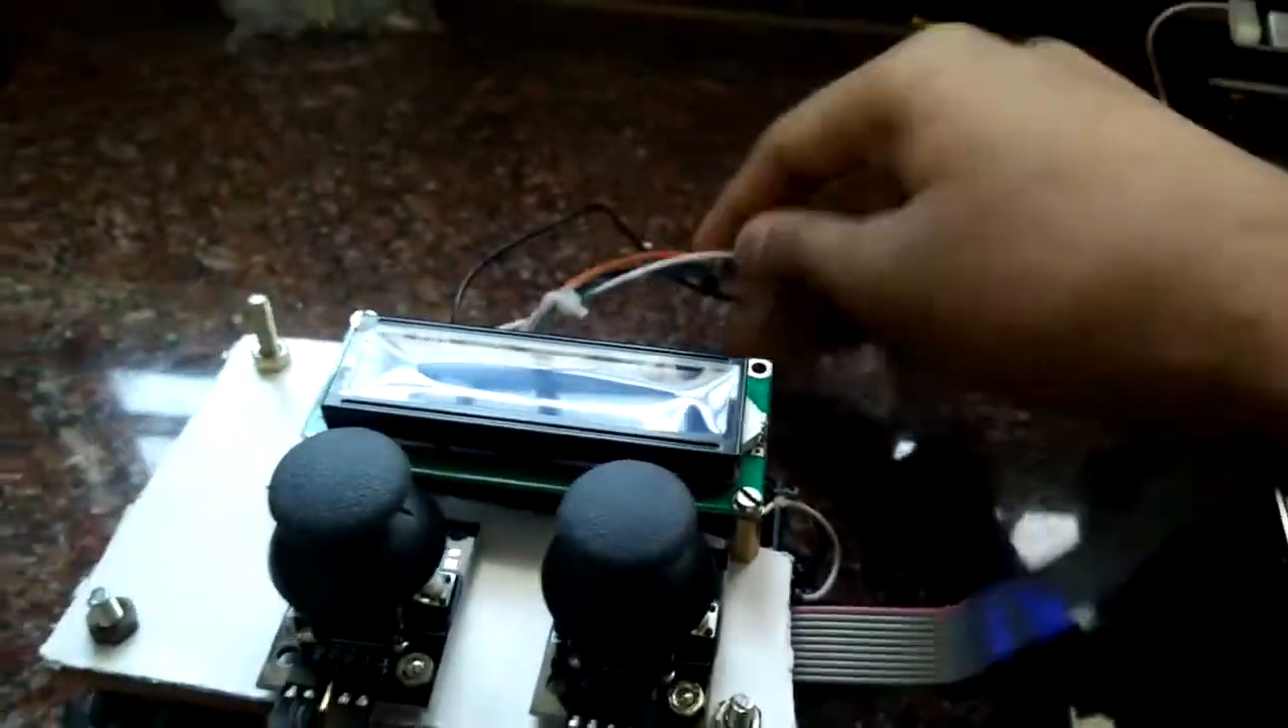I just need to tuck in these wires.